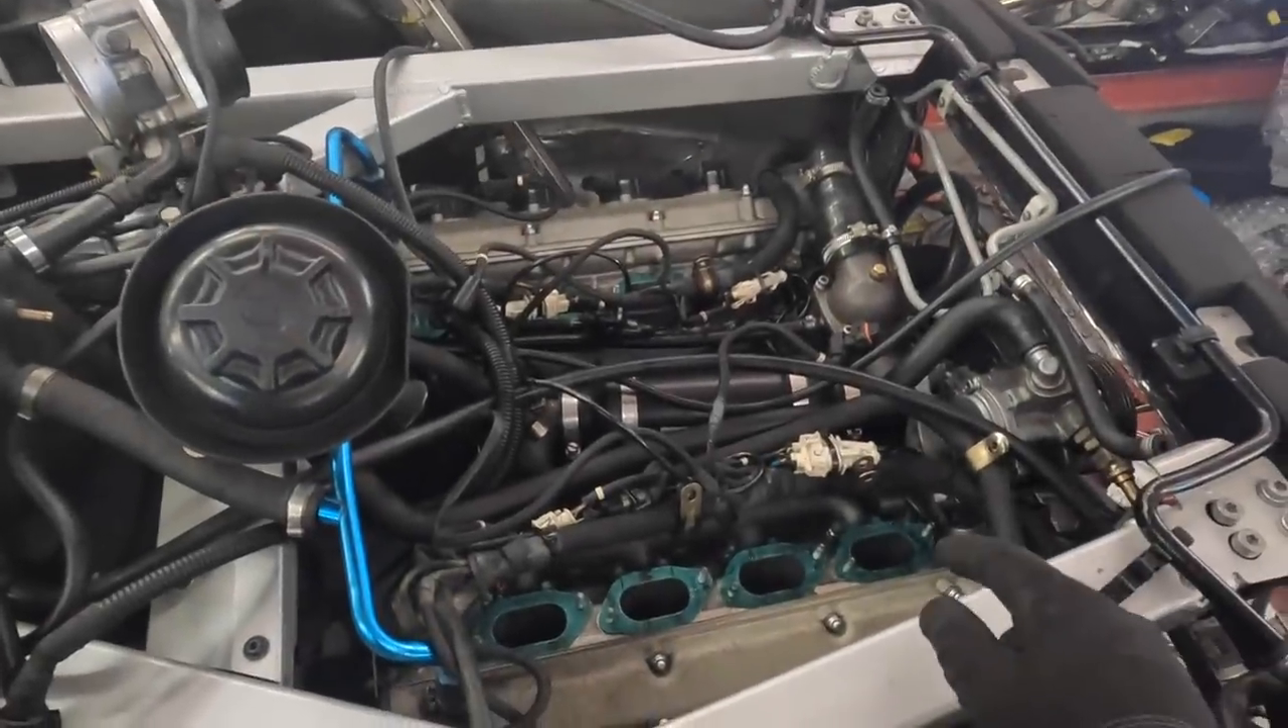Okay, we have a fresh set of gaskets on for the plenum chamber.